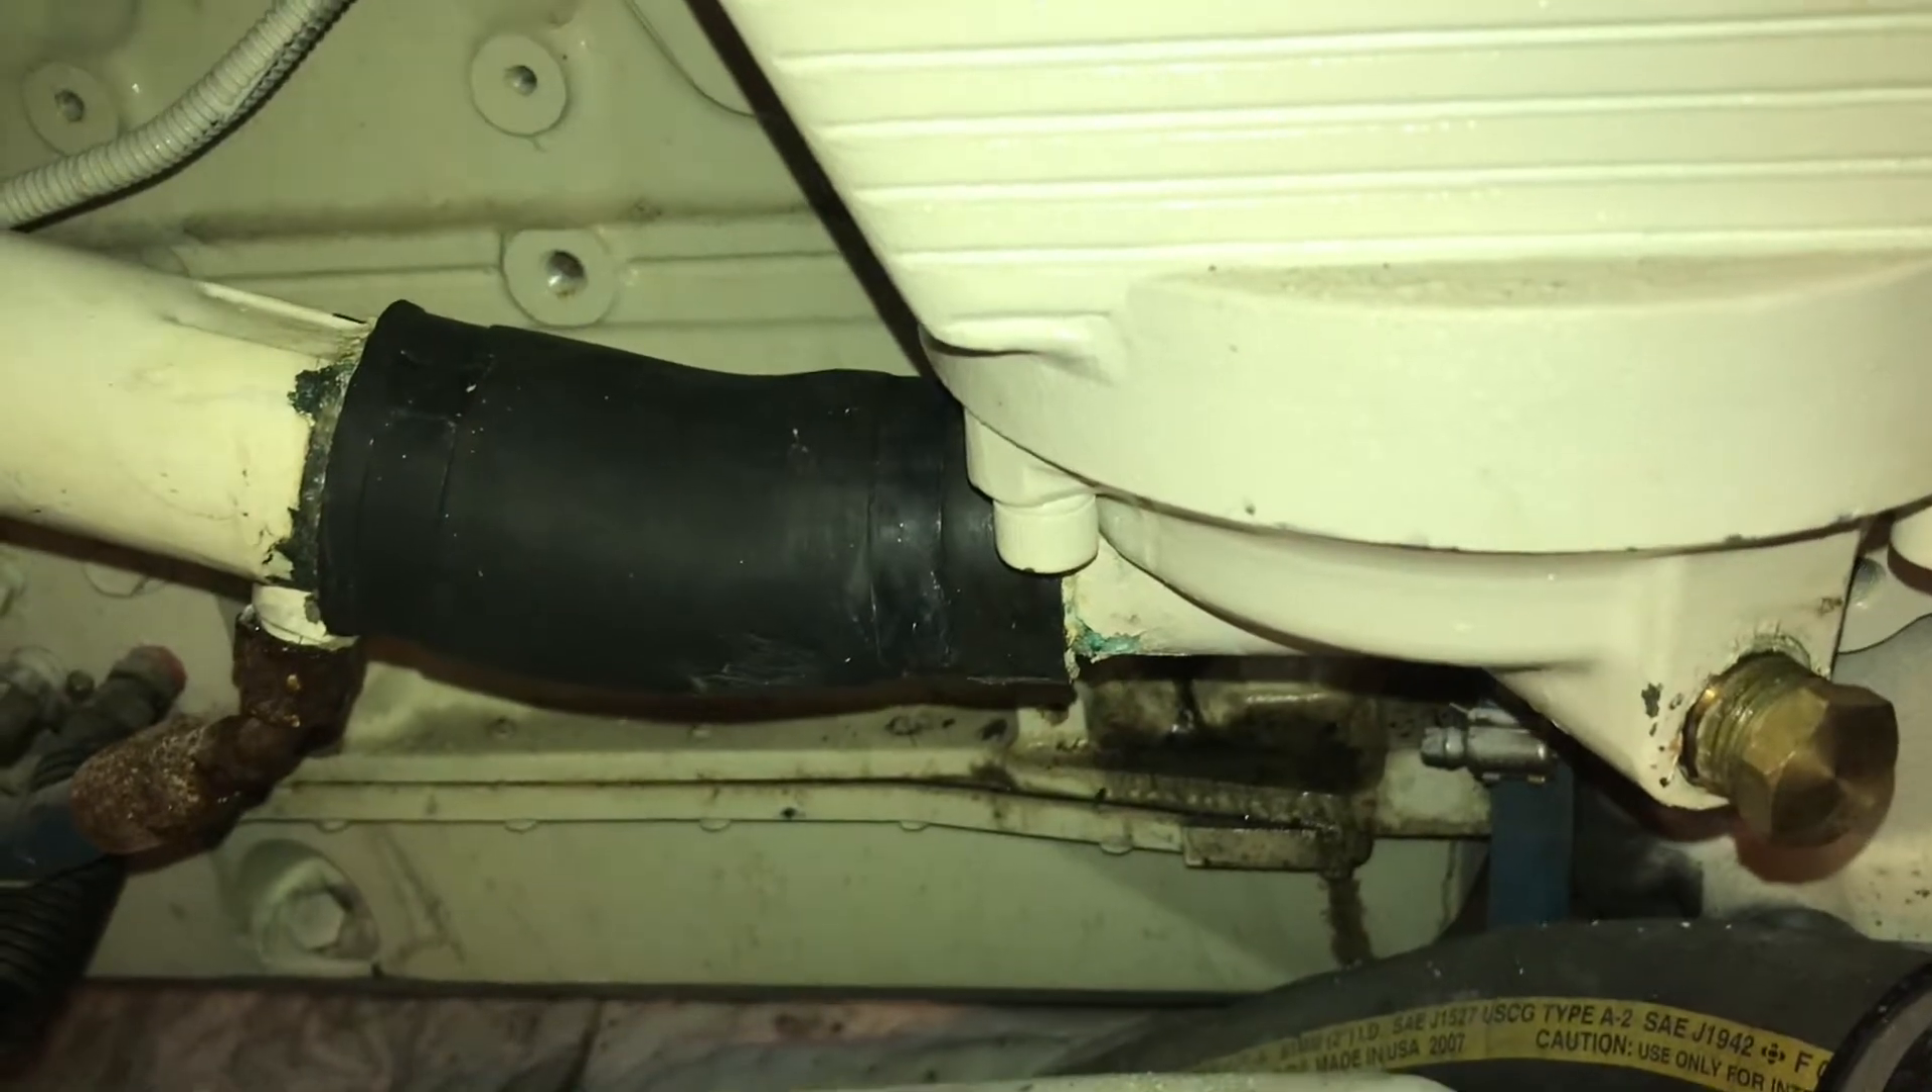I was unable to get the fuel cooler raw water line off here as you can see I got the clamps off it's still connected but I think it'll come right off.